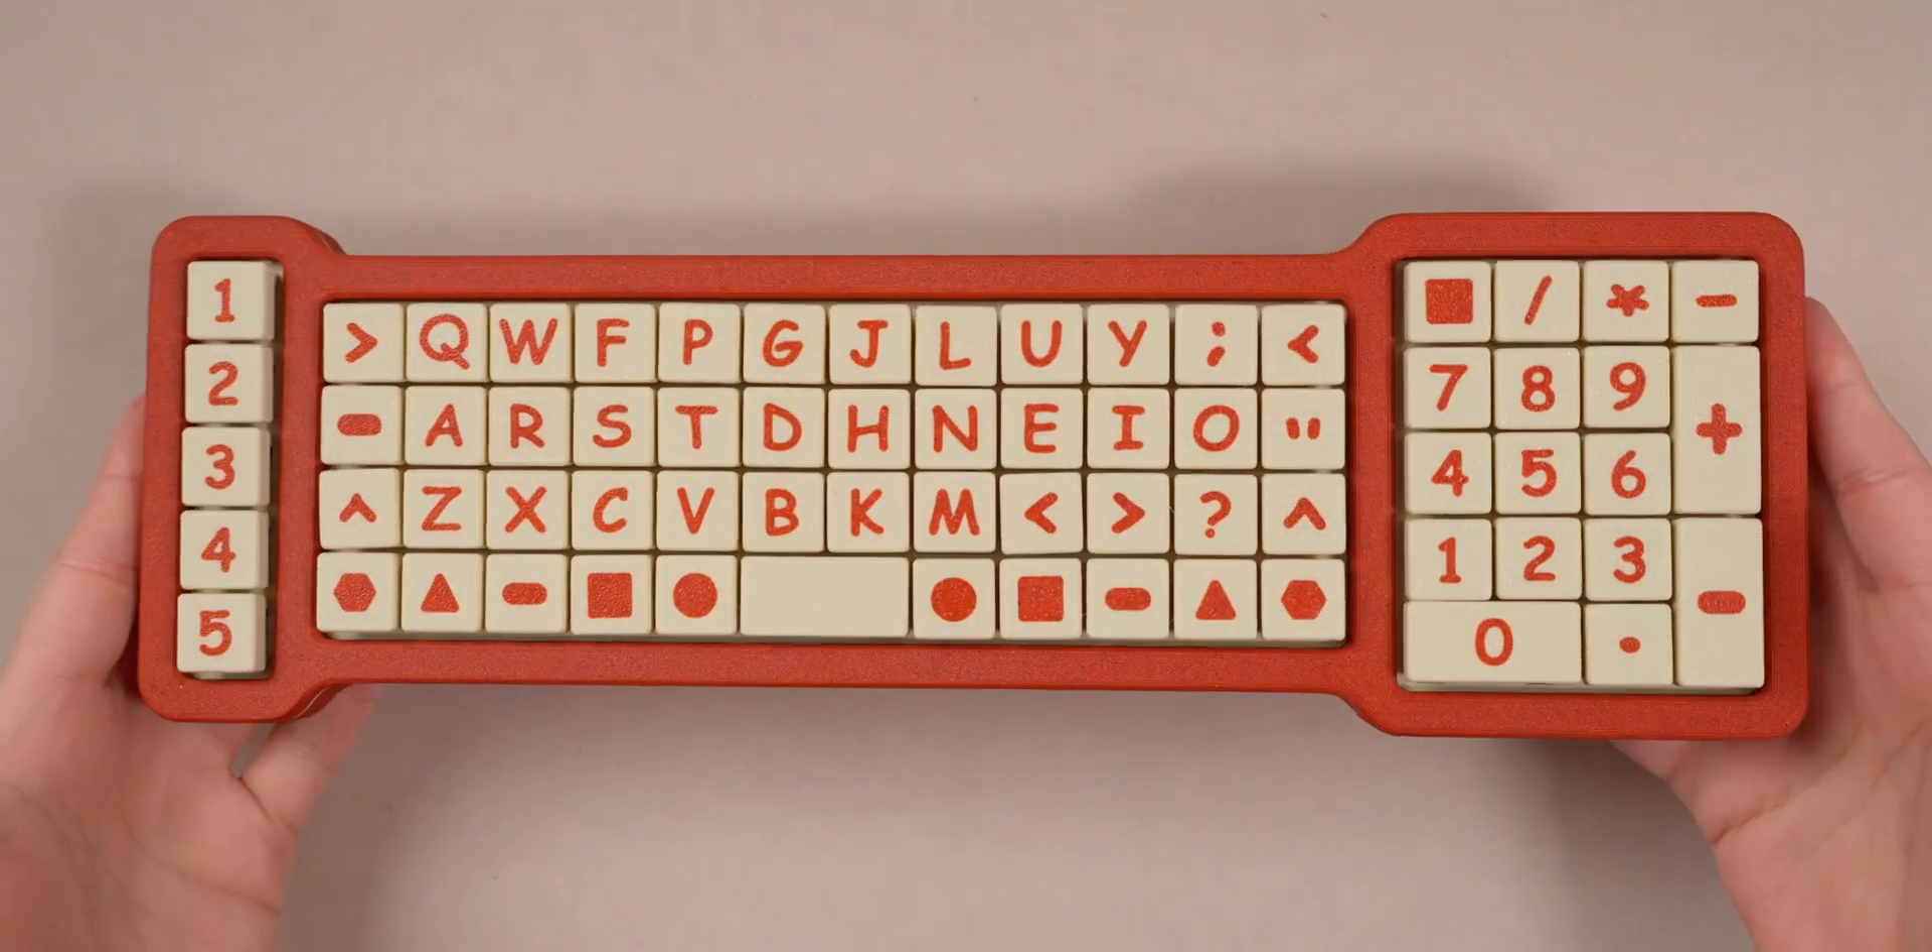So there is the fully assembled board.